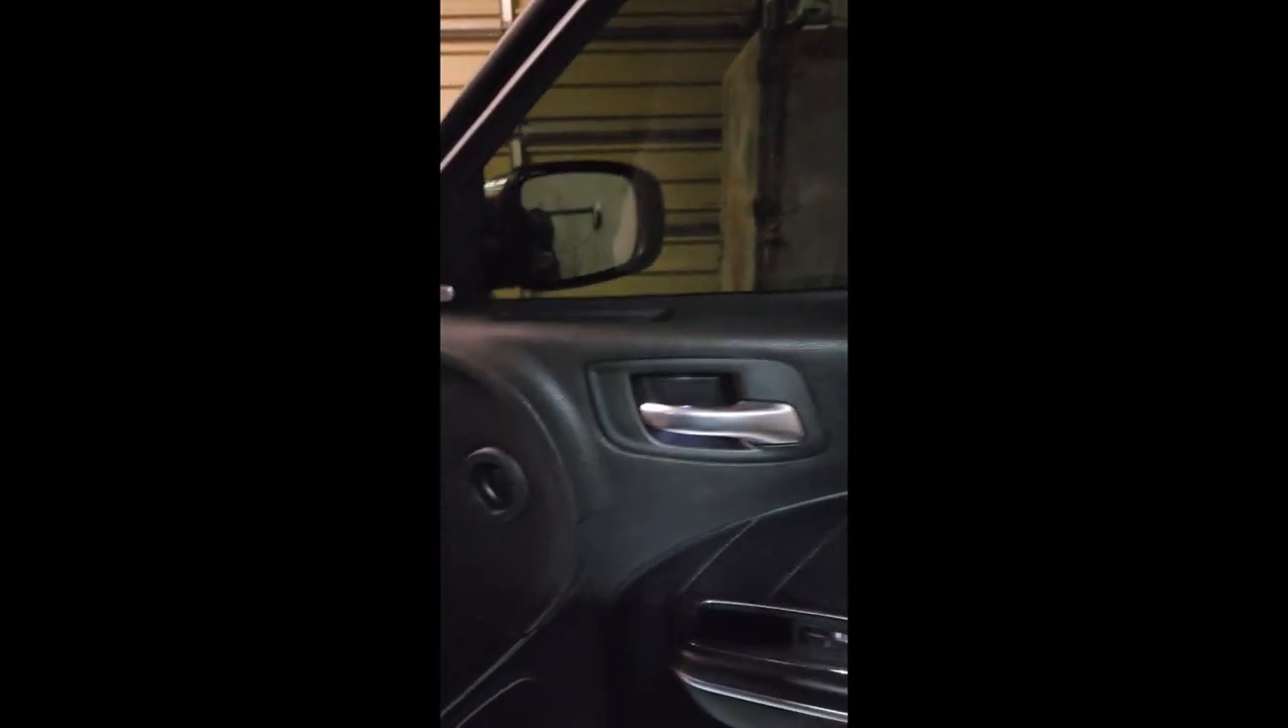But yeah, got the mirror all installed.